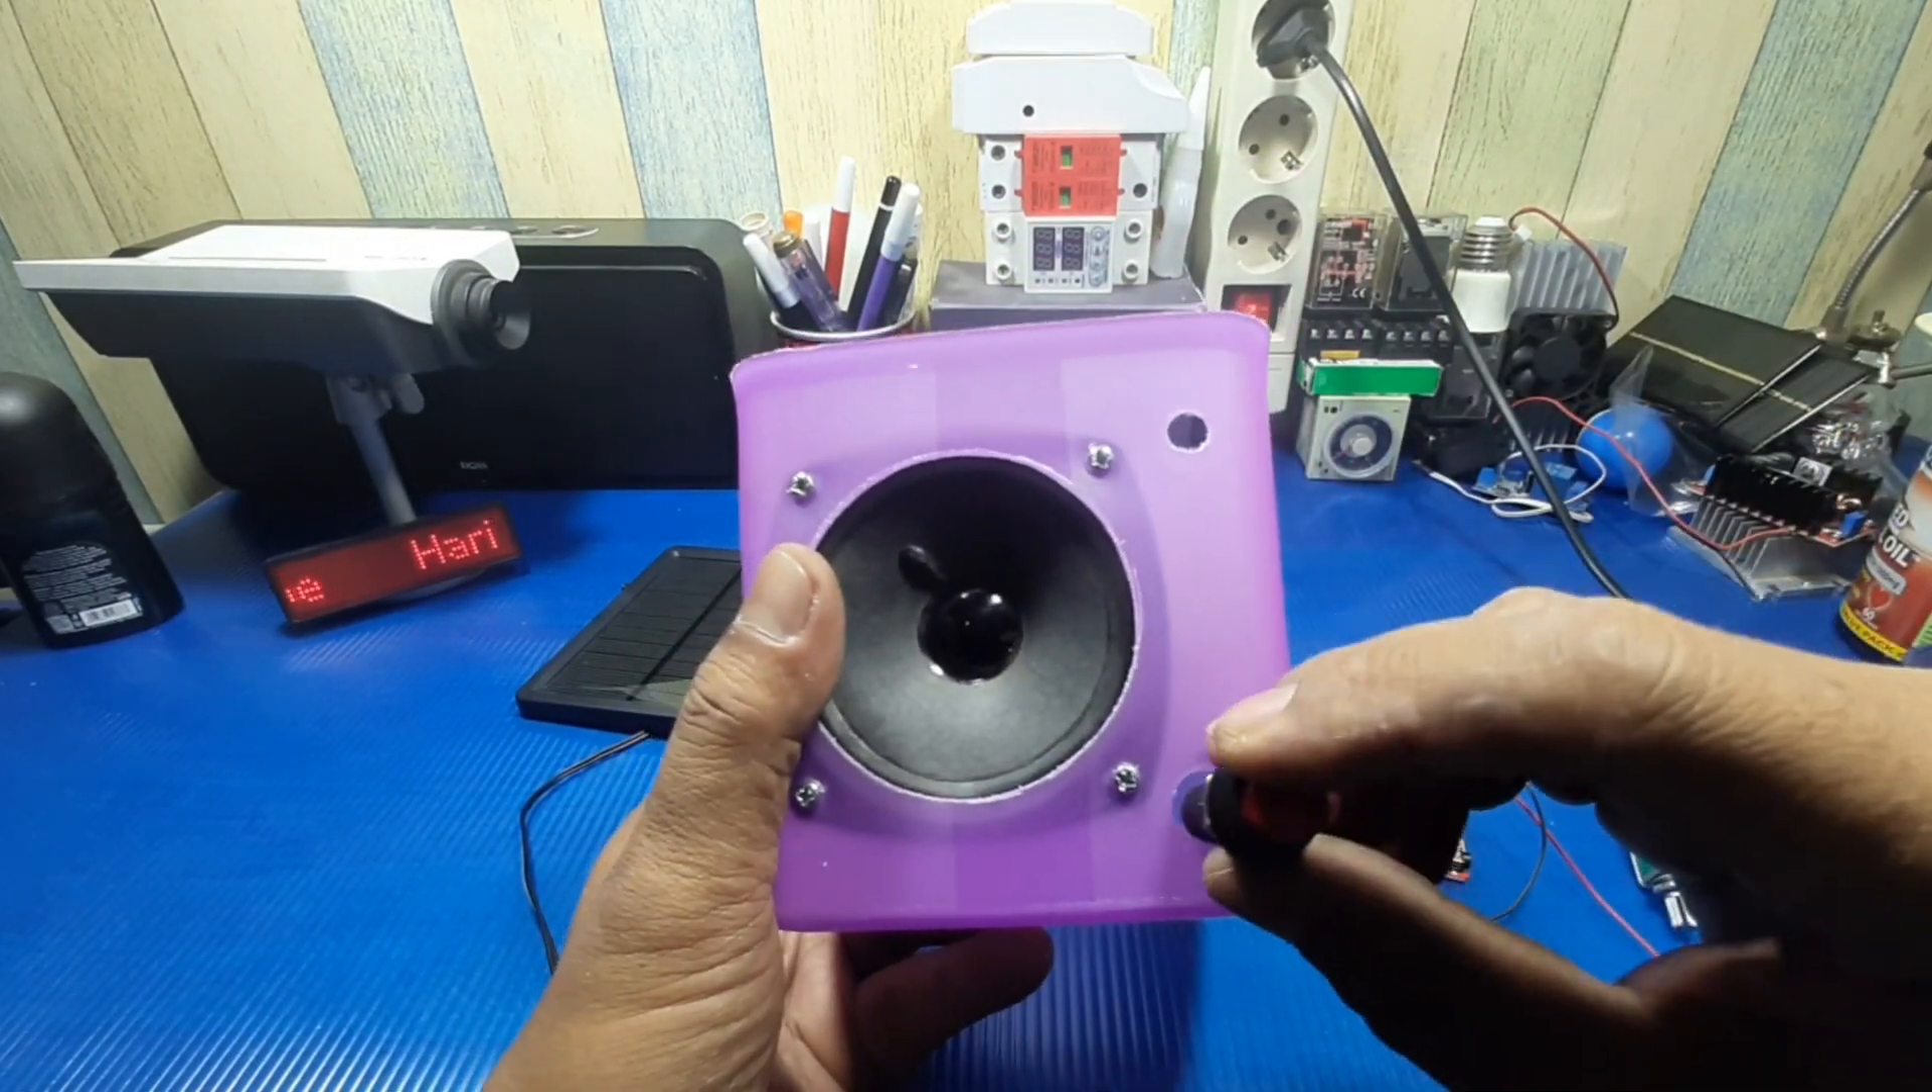Jadi sudah masuknya speakernya kedalam toples nah seperti ini ya.